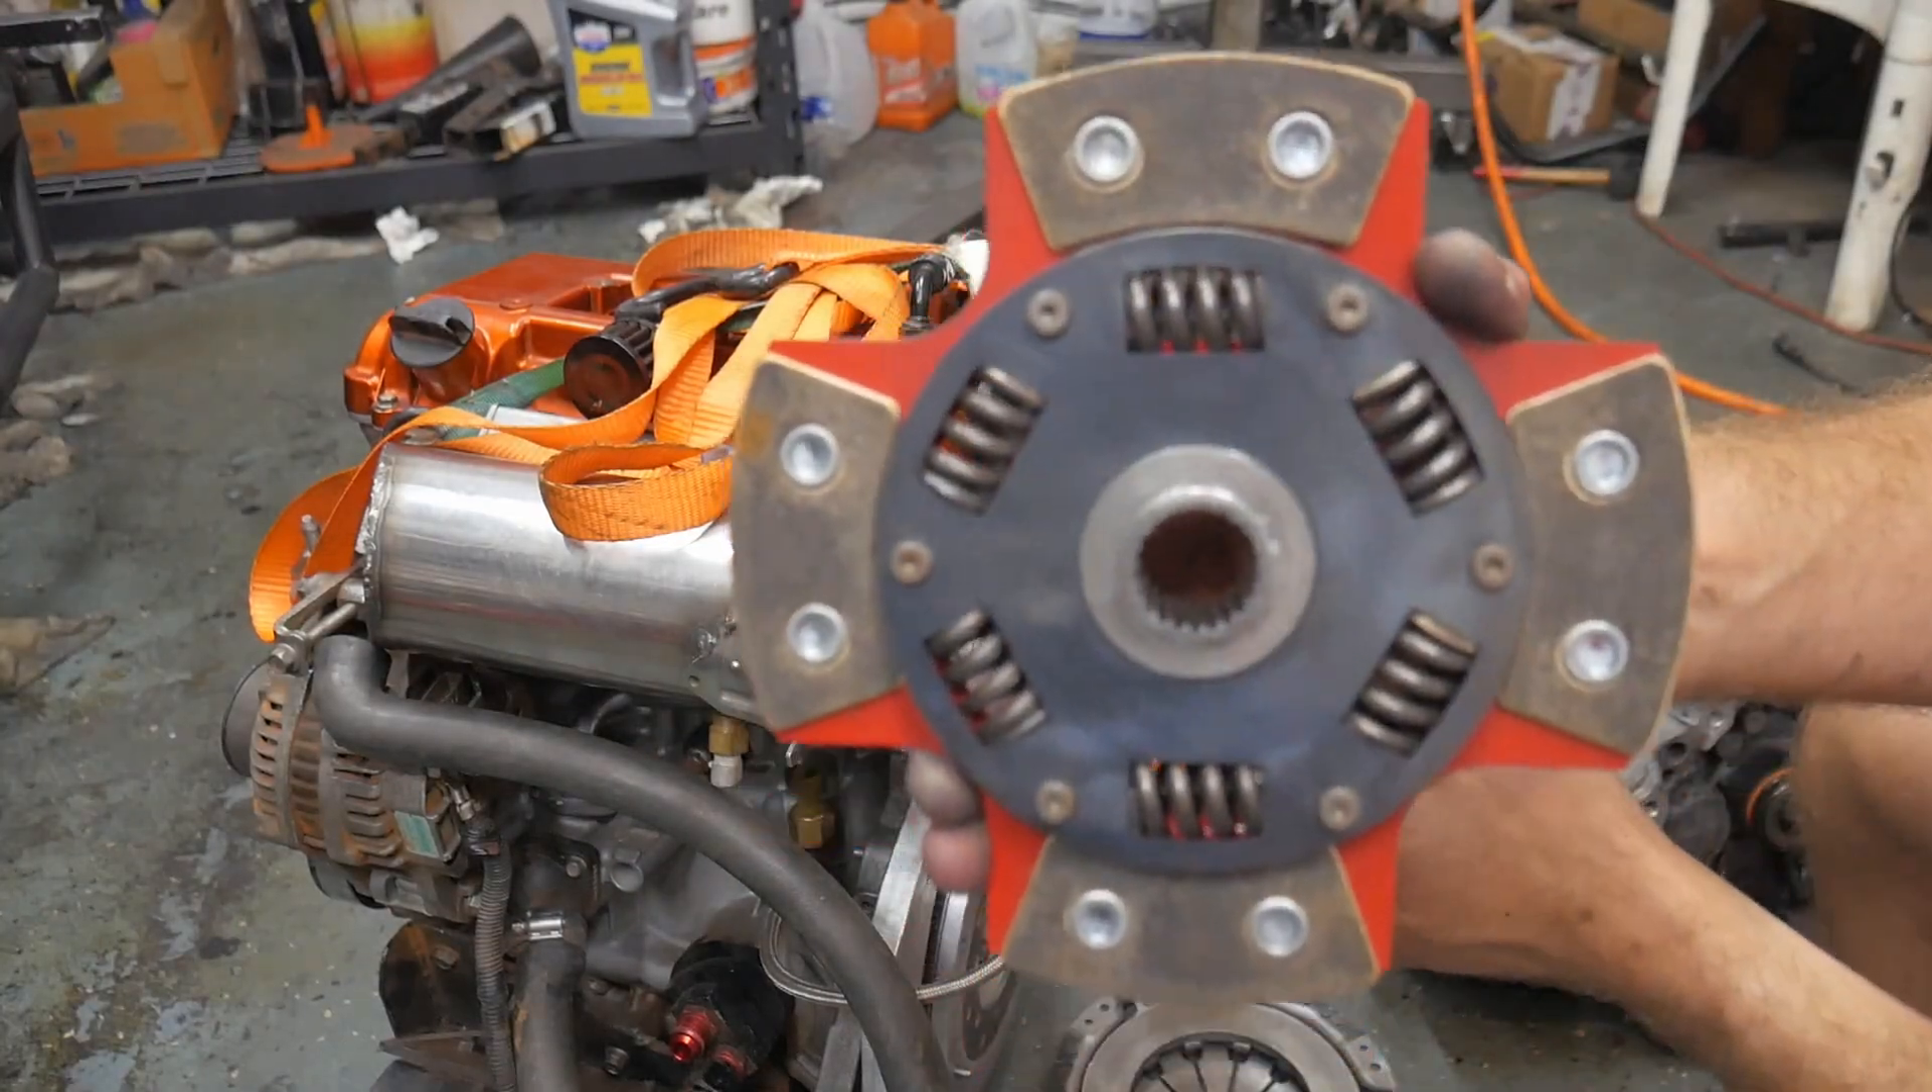Okay, so our clutch disc is out.